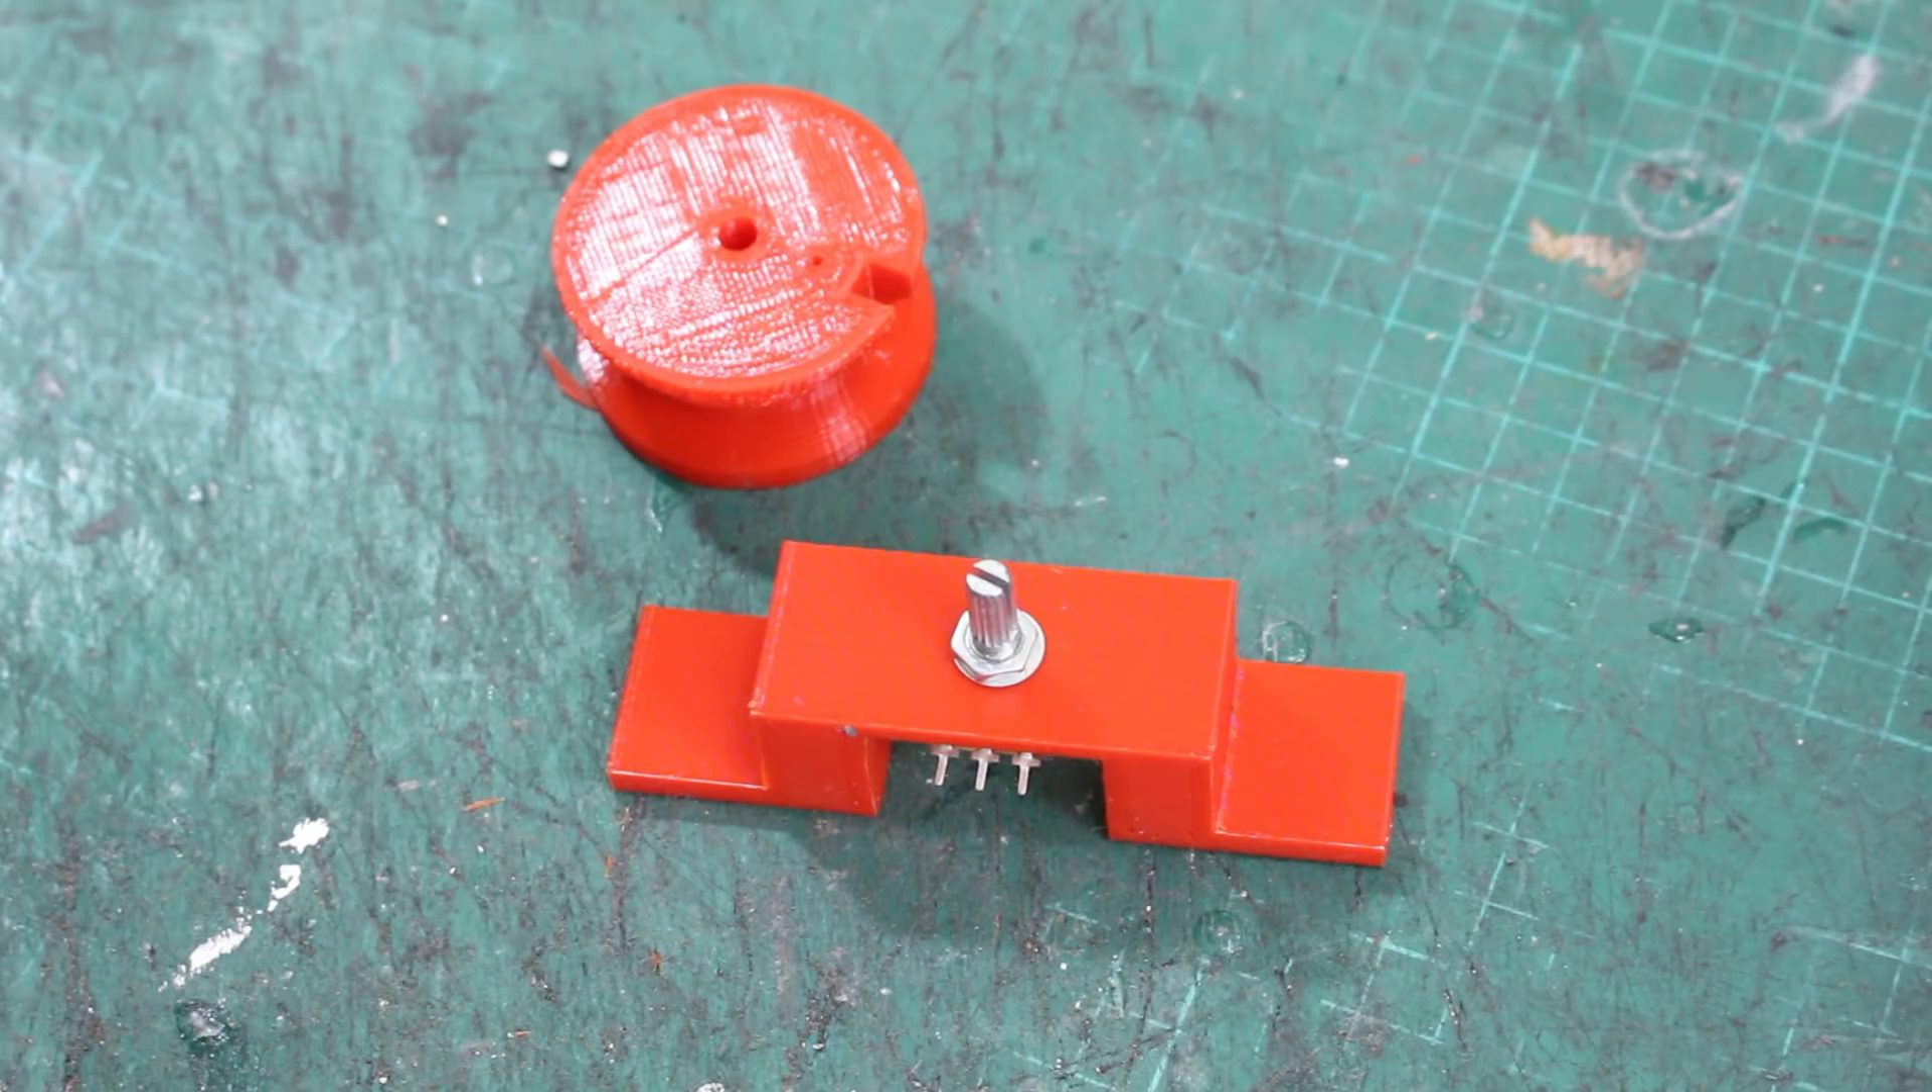So to give us feedback on the joints, we've got a potentiometer mounted on a bracket there, and we've got a pulley.